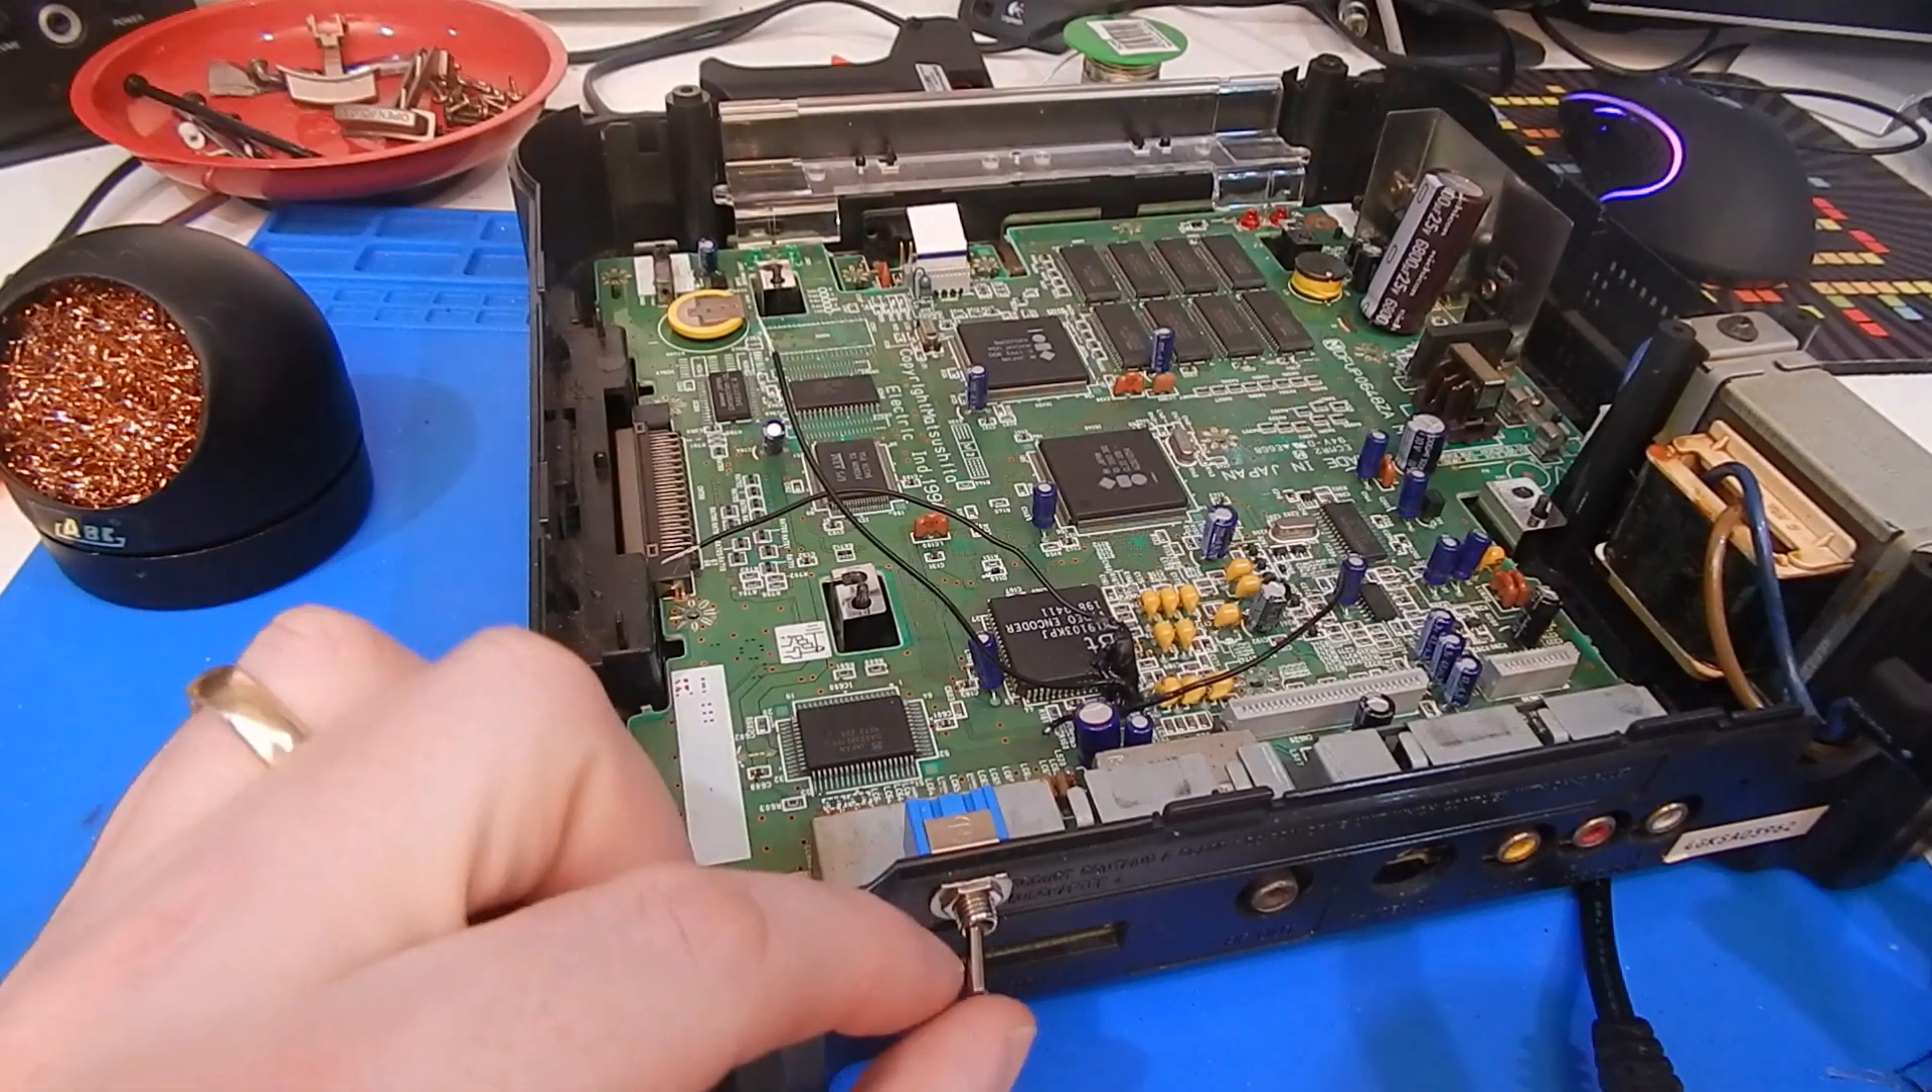So I drilled a wee hole here. And have my switch mounted.